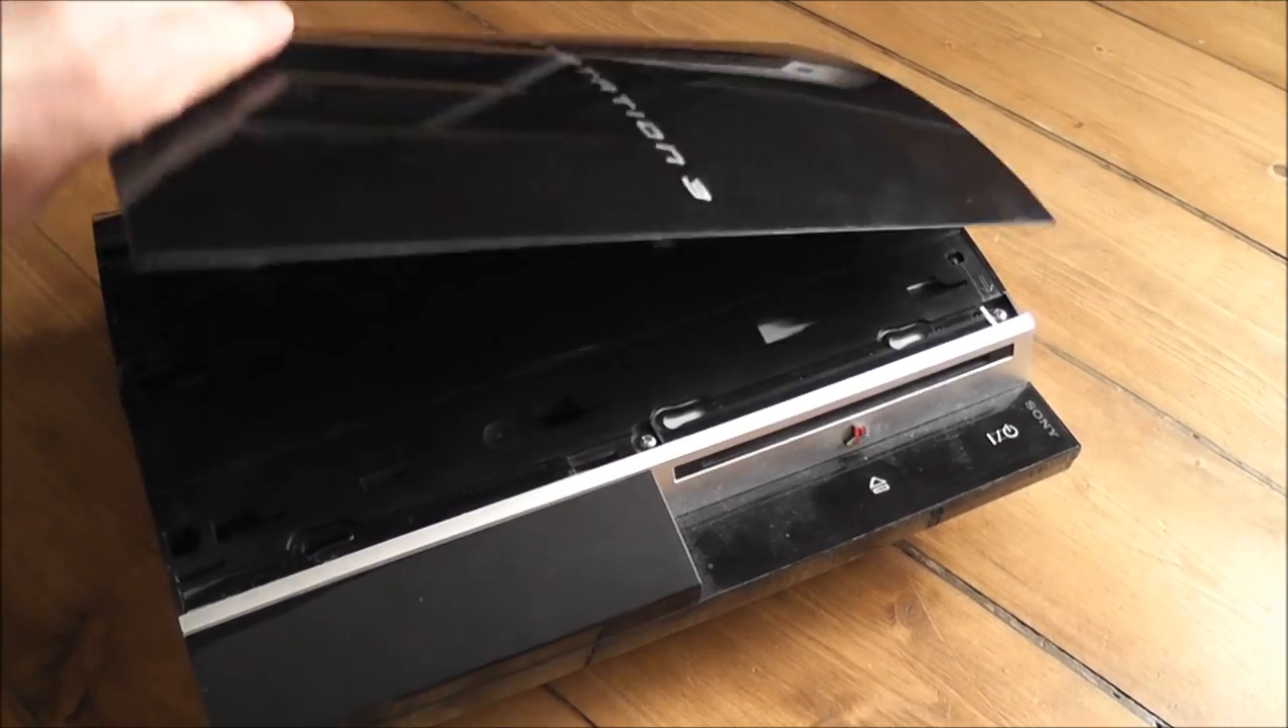I did notice that the top cover is sliding off here, so that's loose.